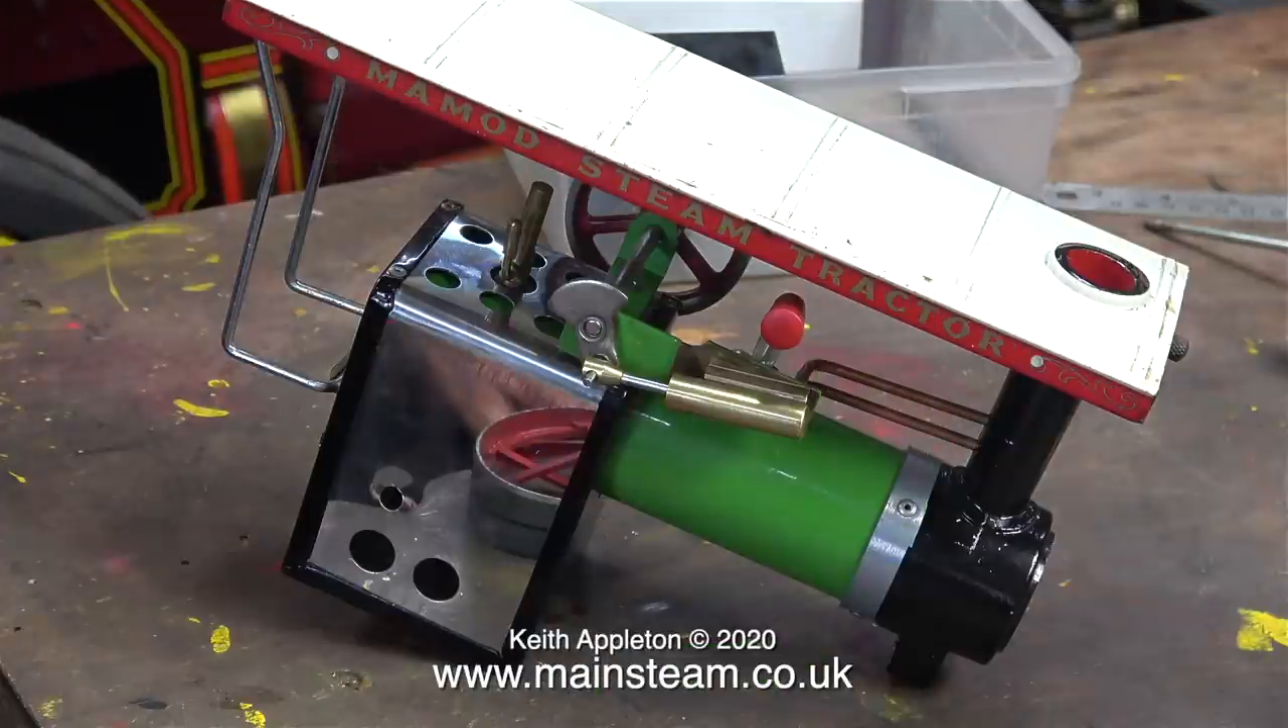And here's the boiler and firebox assembly with the canopy fitted.